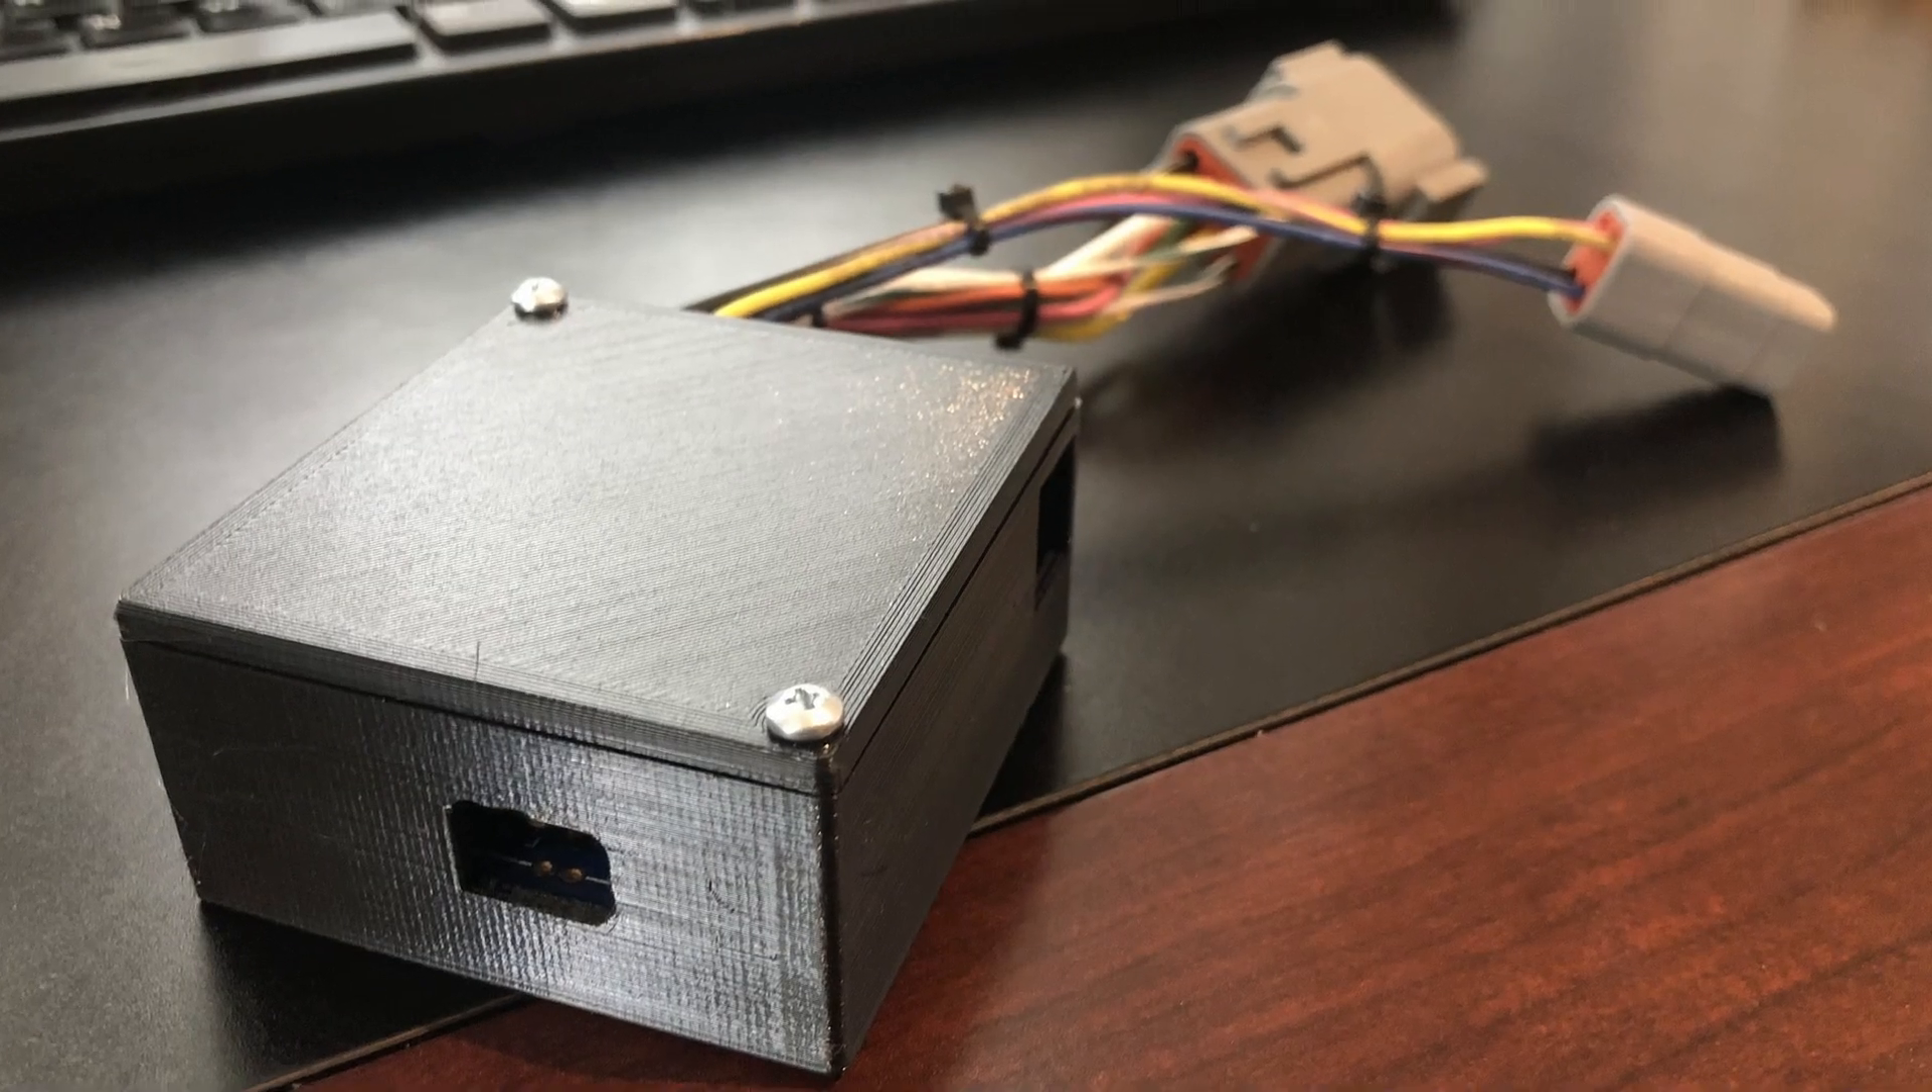And here we have the enclosure all closed up, buttoned up, ready to go in the car.